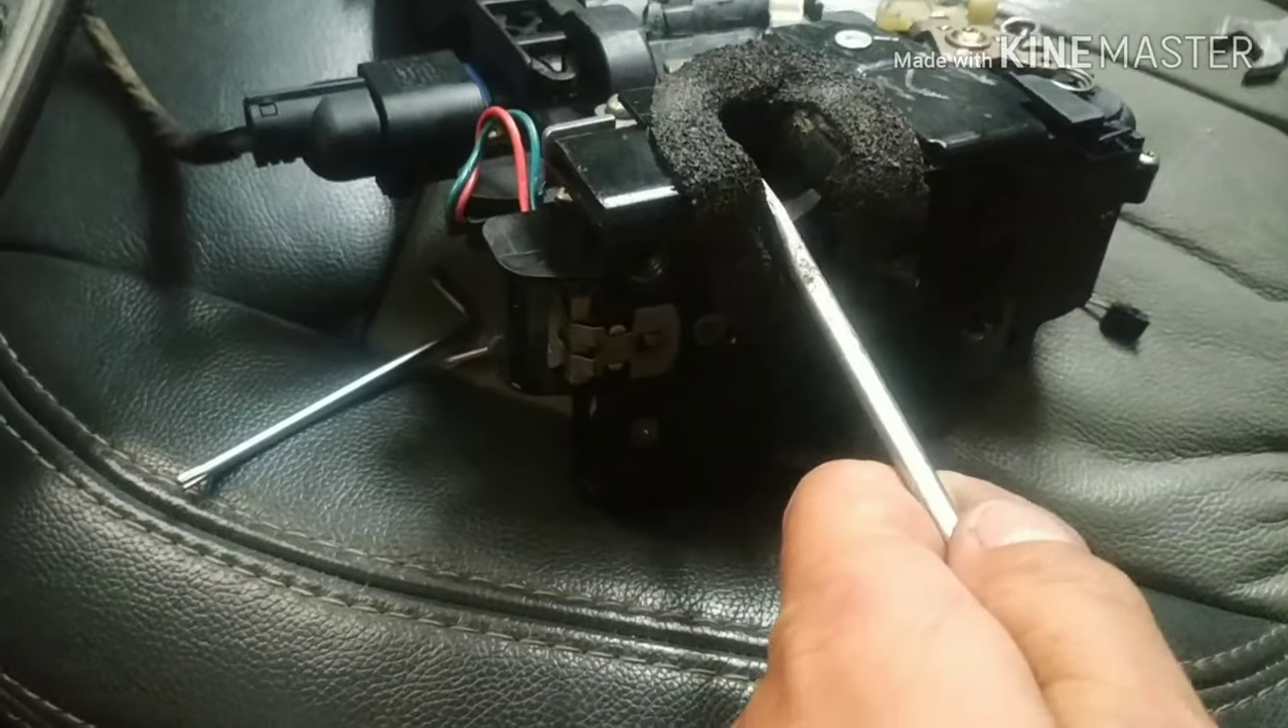Fala aí galera, beleza, voltando aí né, eu encaixei aqui o conector da parte elétrica, pra, pra gente ver se ele vai funcionar.